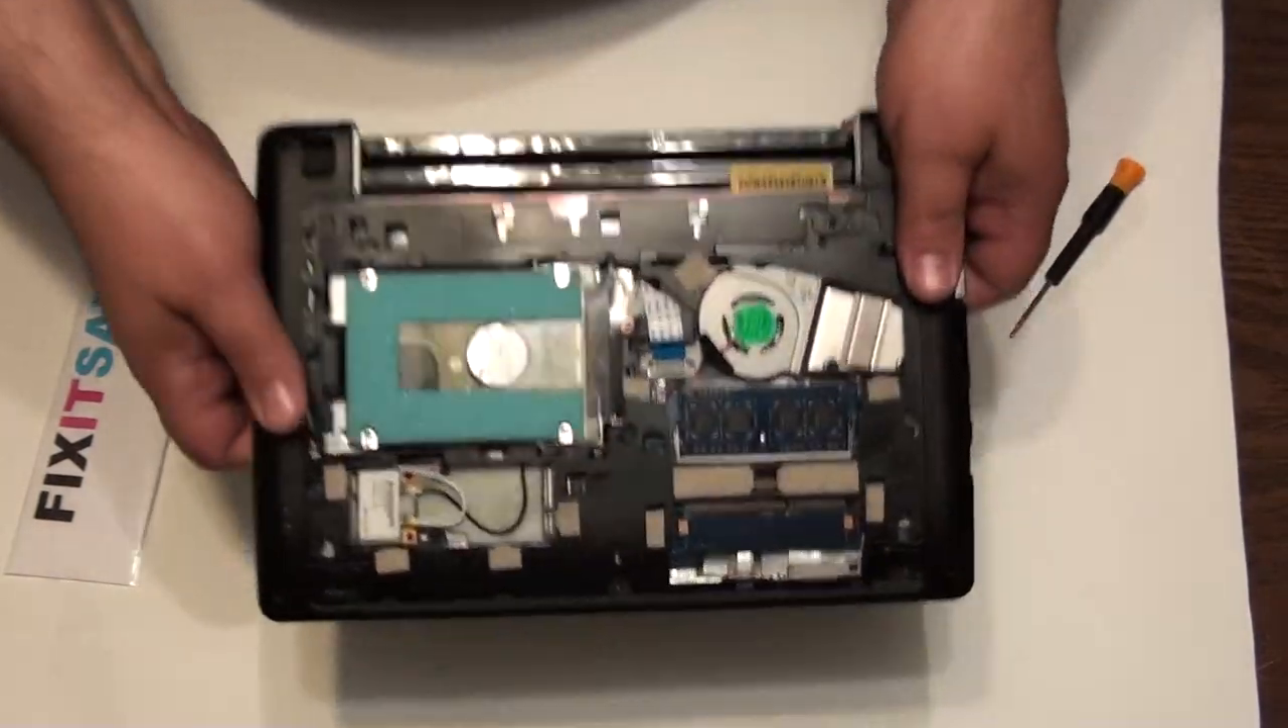We put back the hard drive in its place.